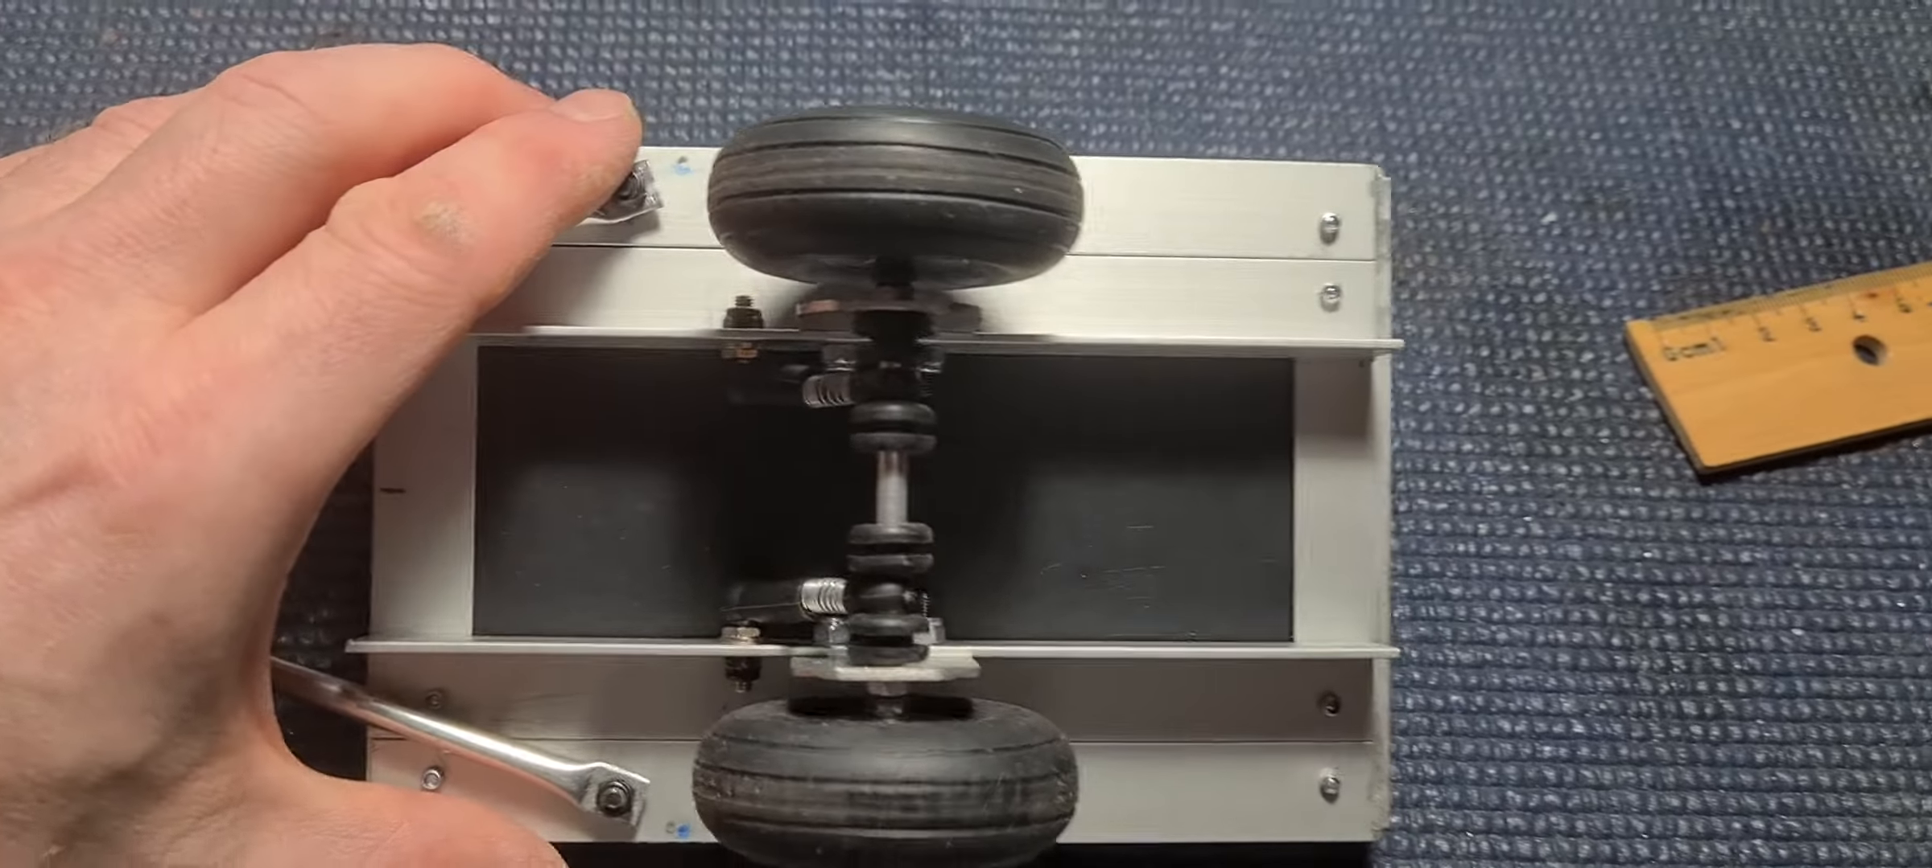This time you can see the trailer itself with the wheels everything on.